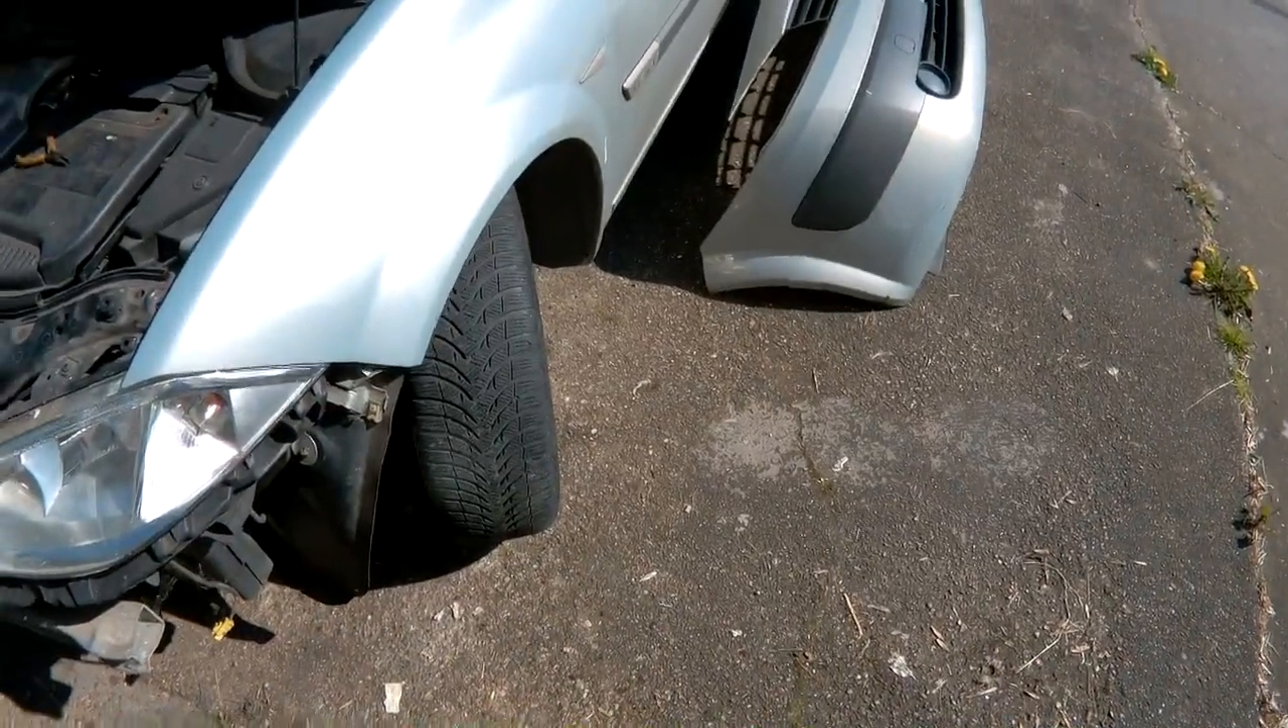The bumper's now off. The front of the car exposed.